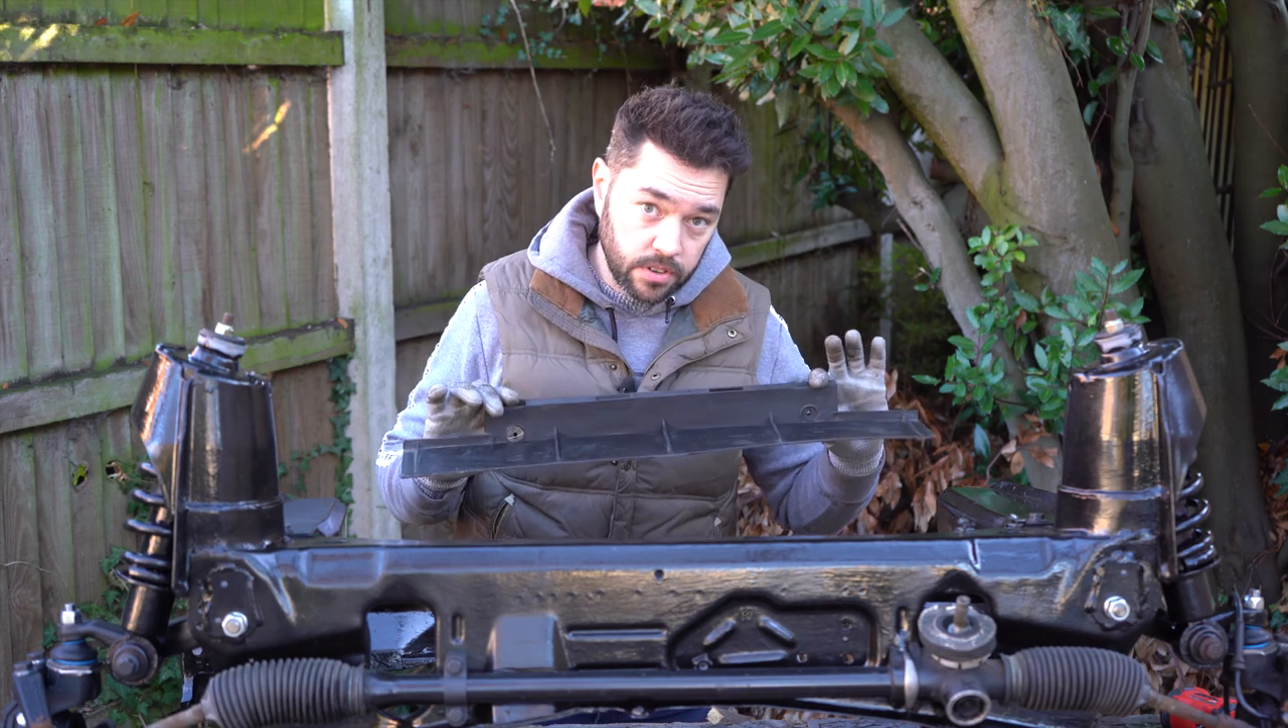Right, so pretty much the last thing to go back on is the front splash guard.